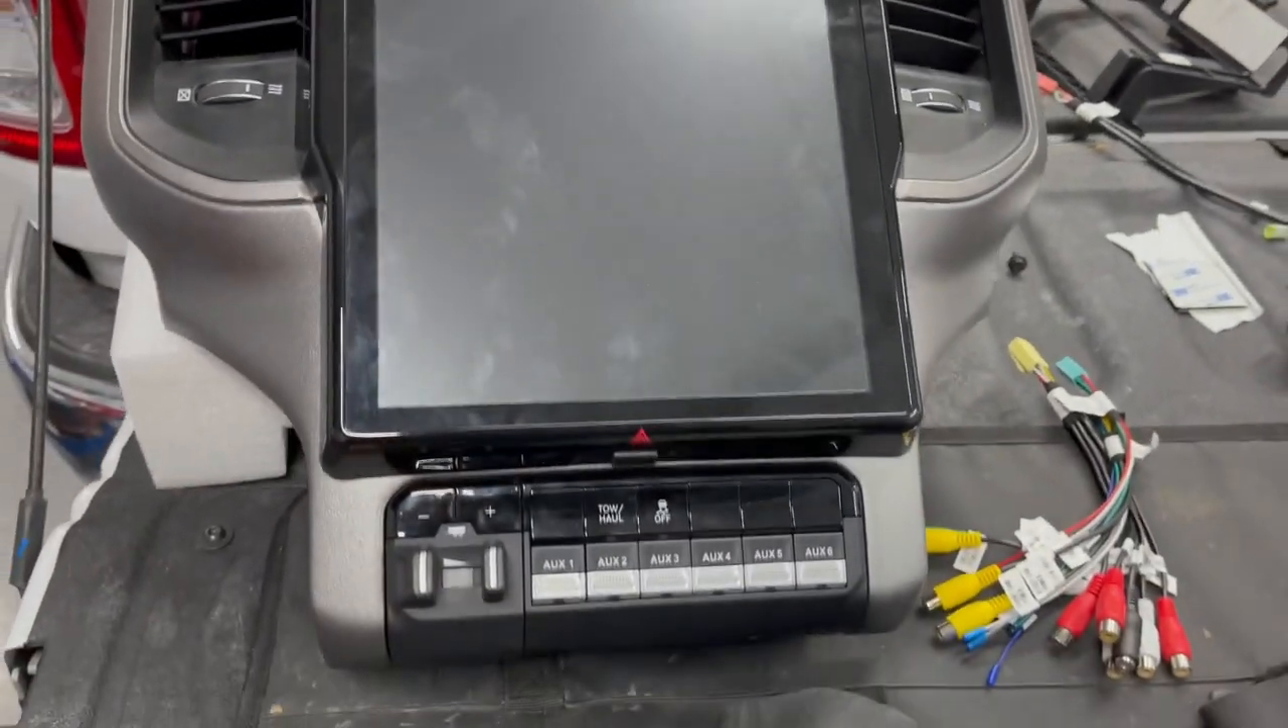Ahí quedó montado ahorita la base del radio.